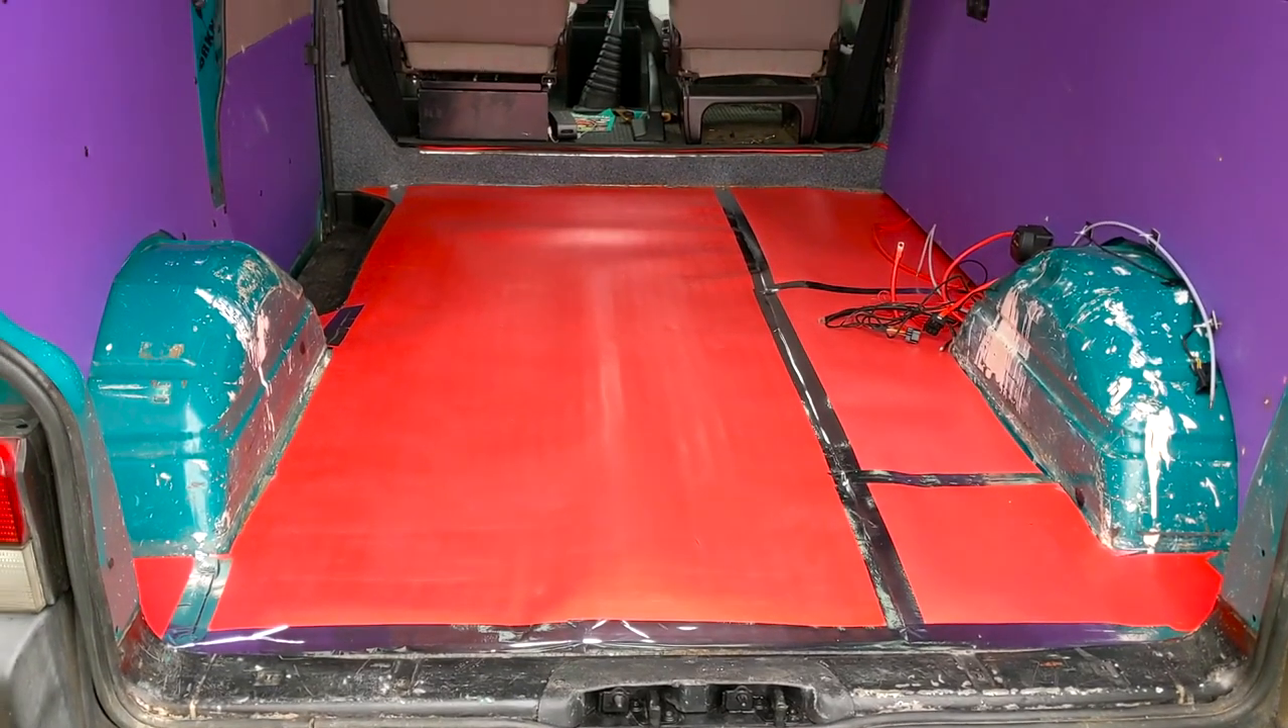That's the underlay done.